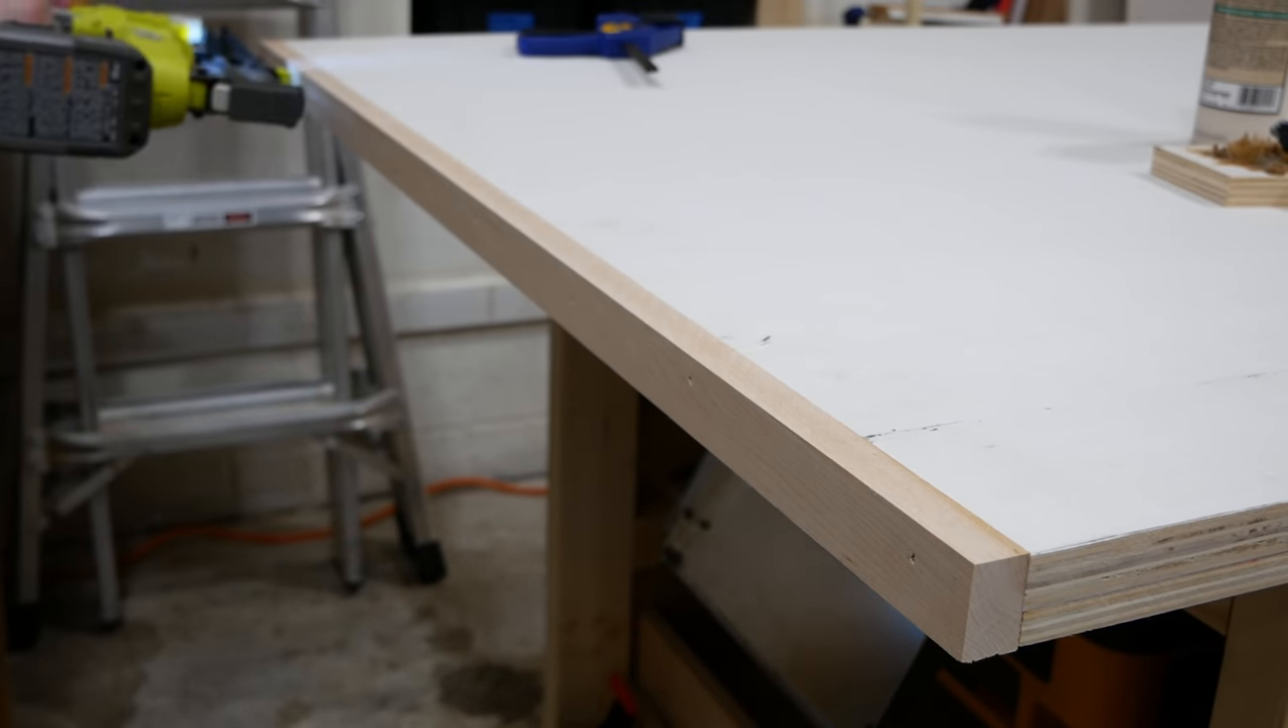I attached the strips by adding wood glue to the backside spreading it out with my small wood glue brush and tacking it in place with my brad nailer using one and a half inch brads.